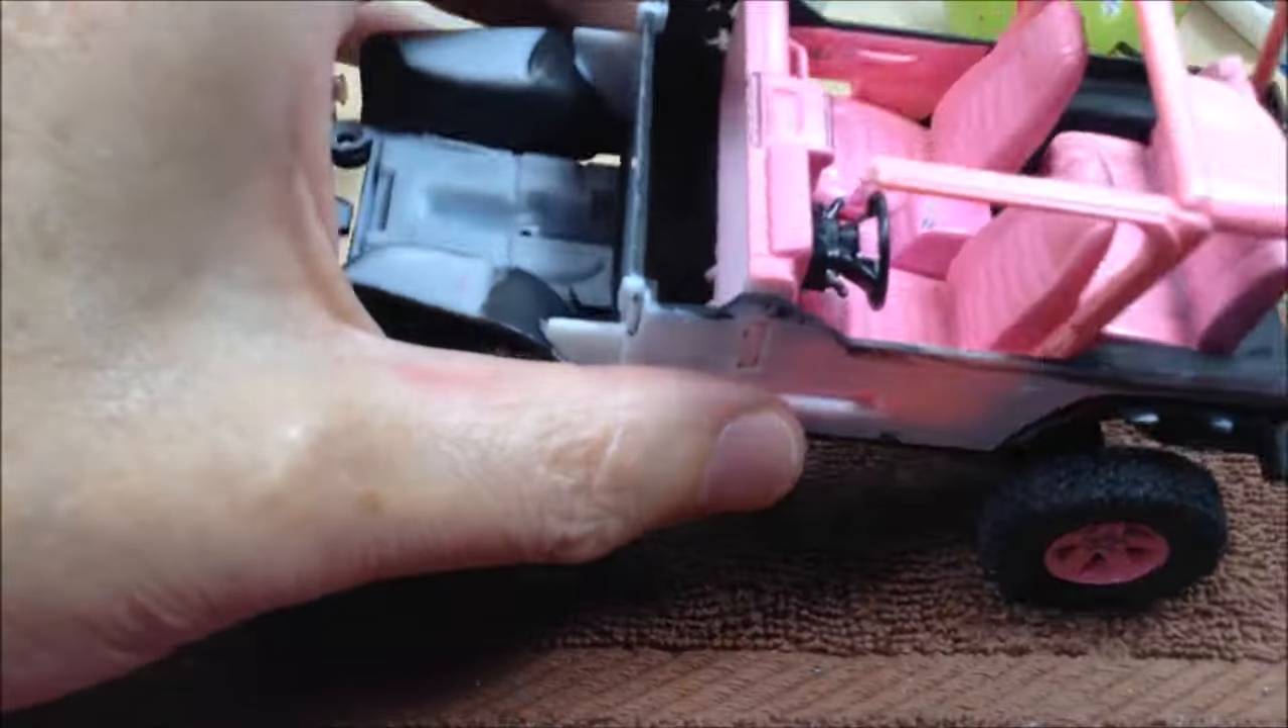I've got the interior tub inserted into the chassis and attached to the frame here.